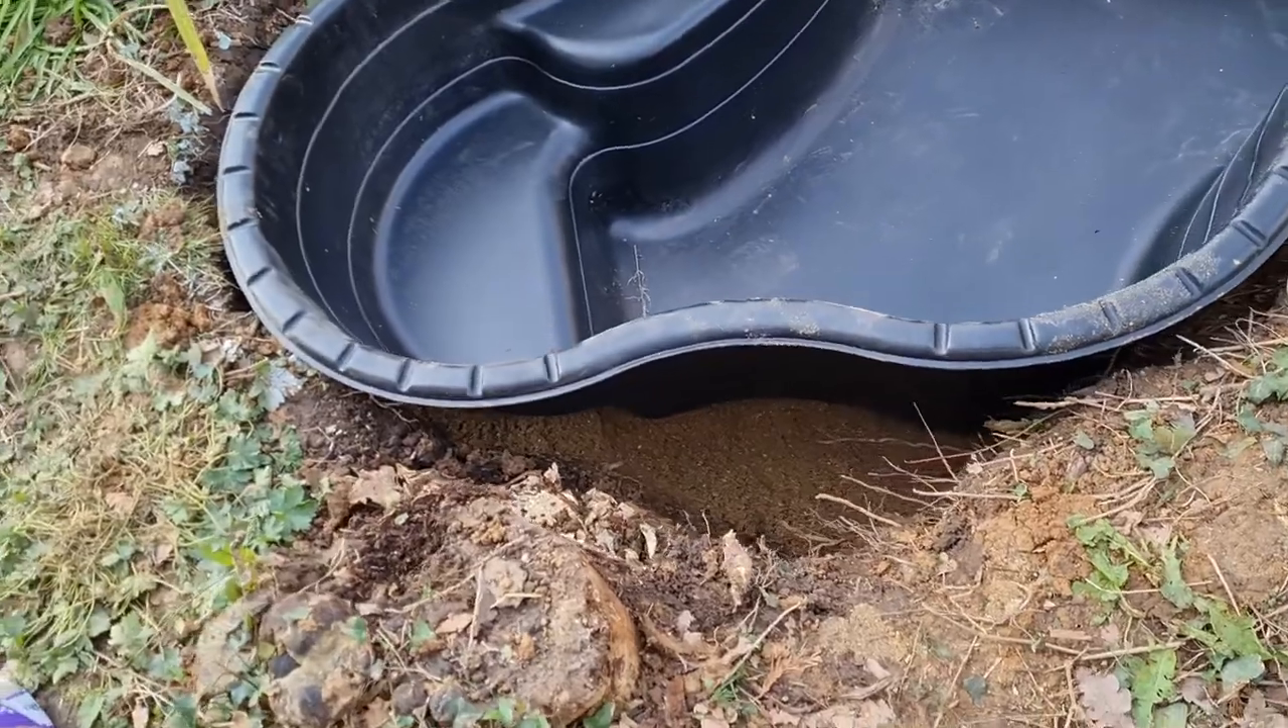We've got these gaps at the side.